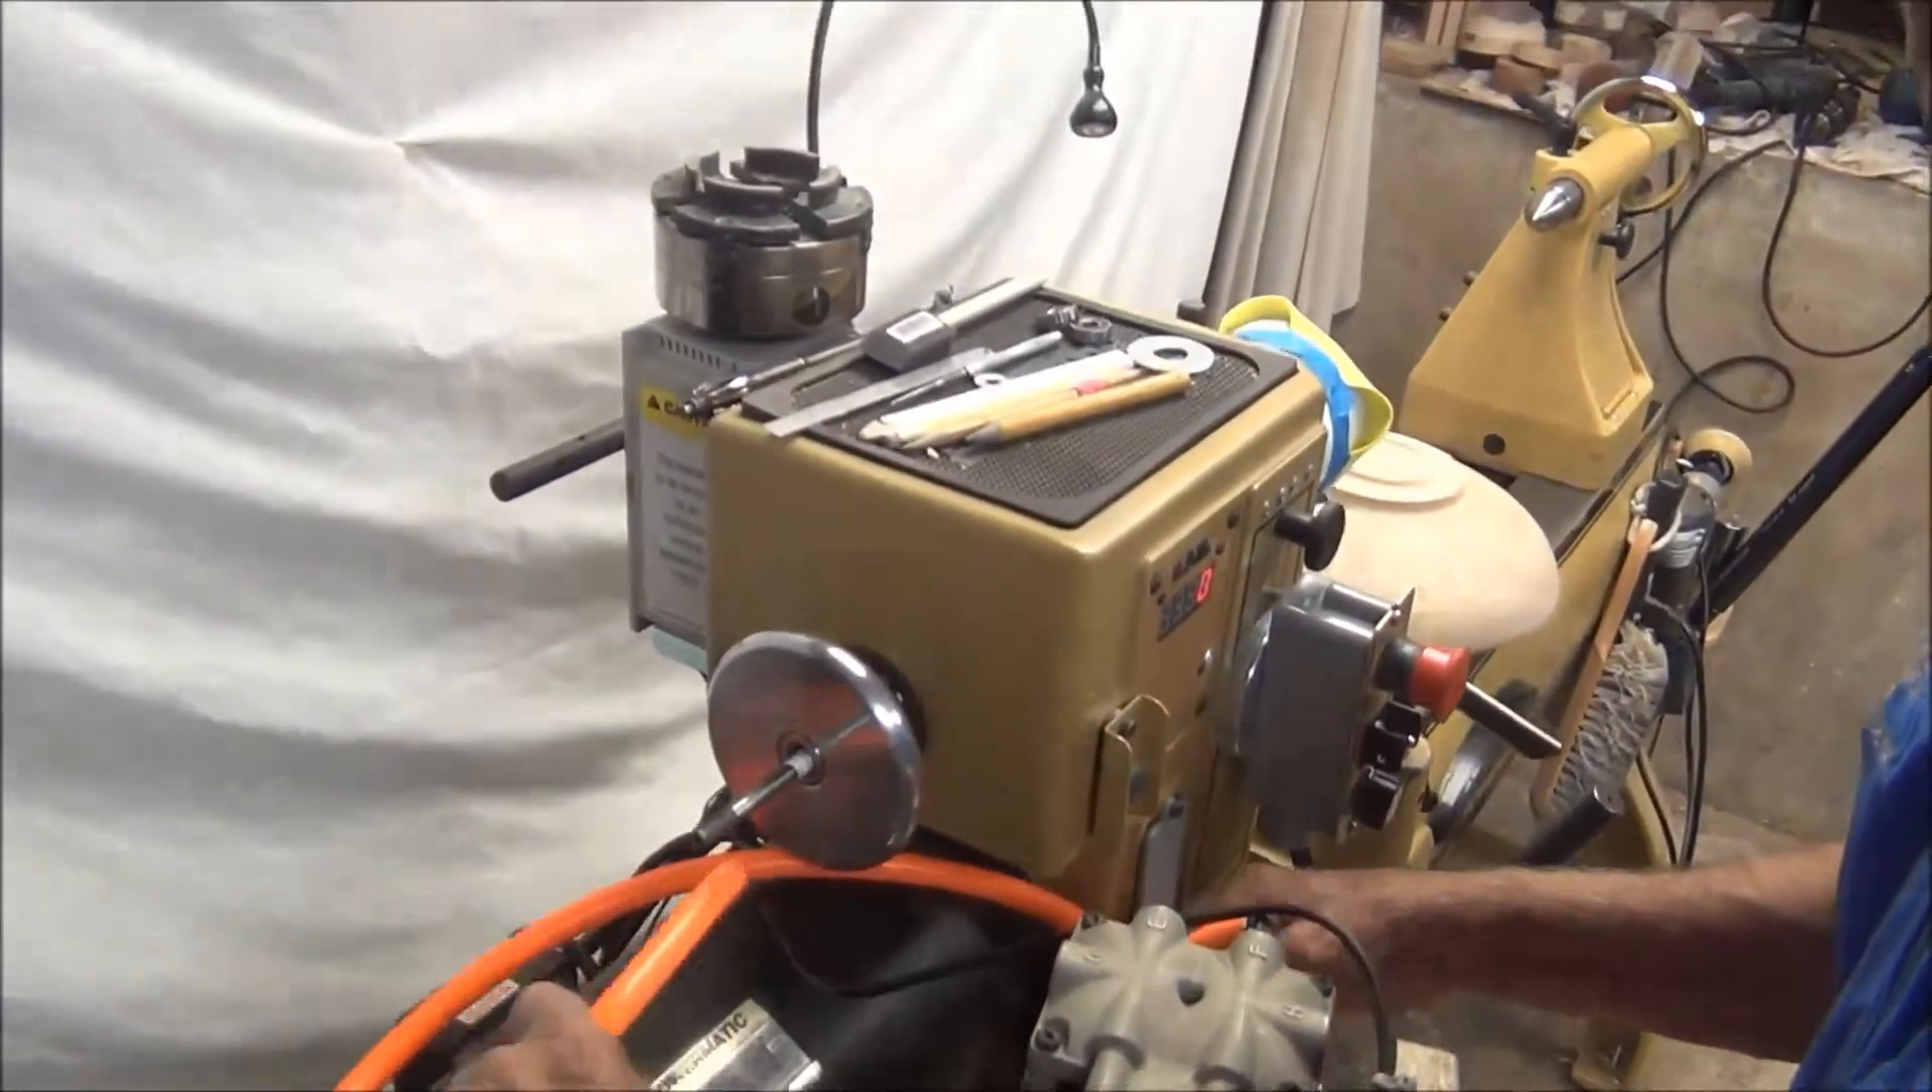I've taken off my four jaw chuck.